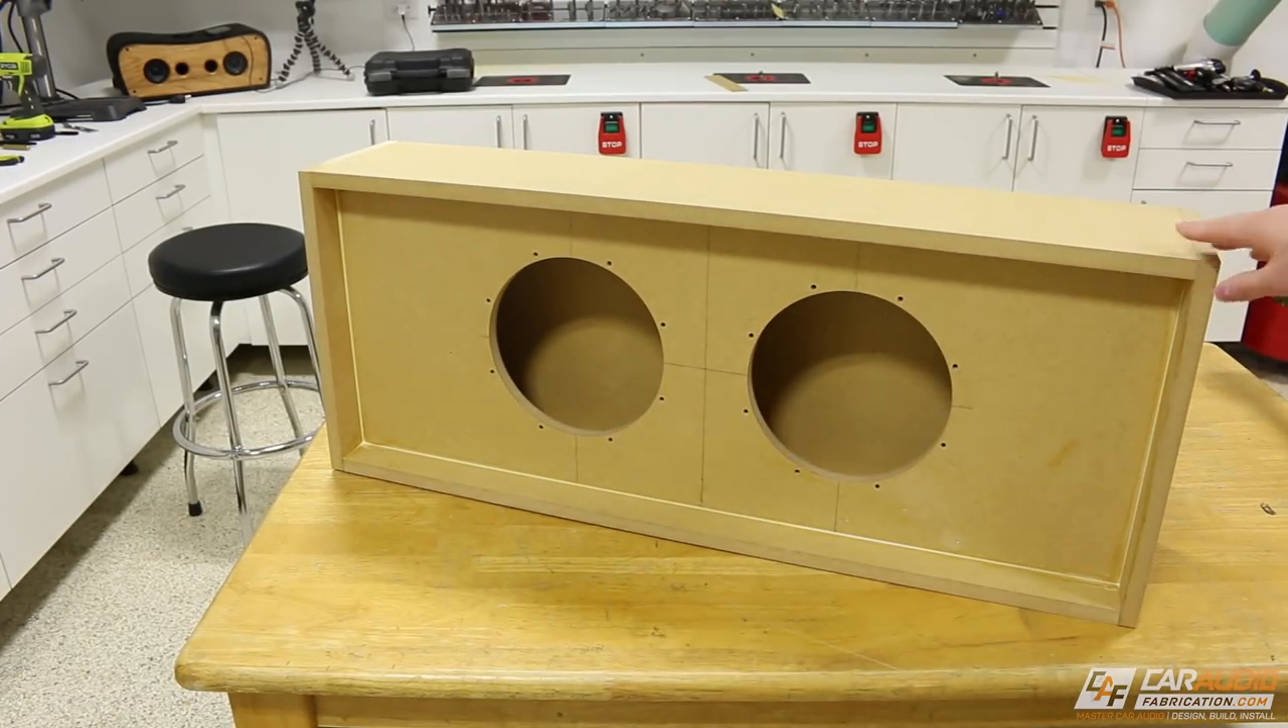So, so far, all I'm doing is cutting all the wood to size, I've cut the subwoofer holes out, I've added some threaded inserts in order to mount the subwoofers, and now I am completely assembling the box.